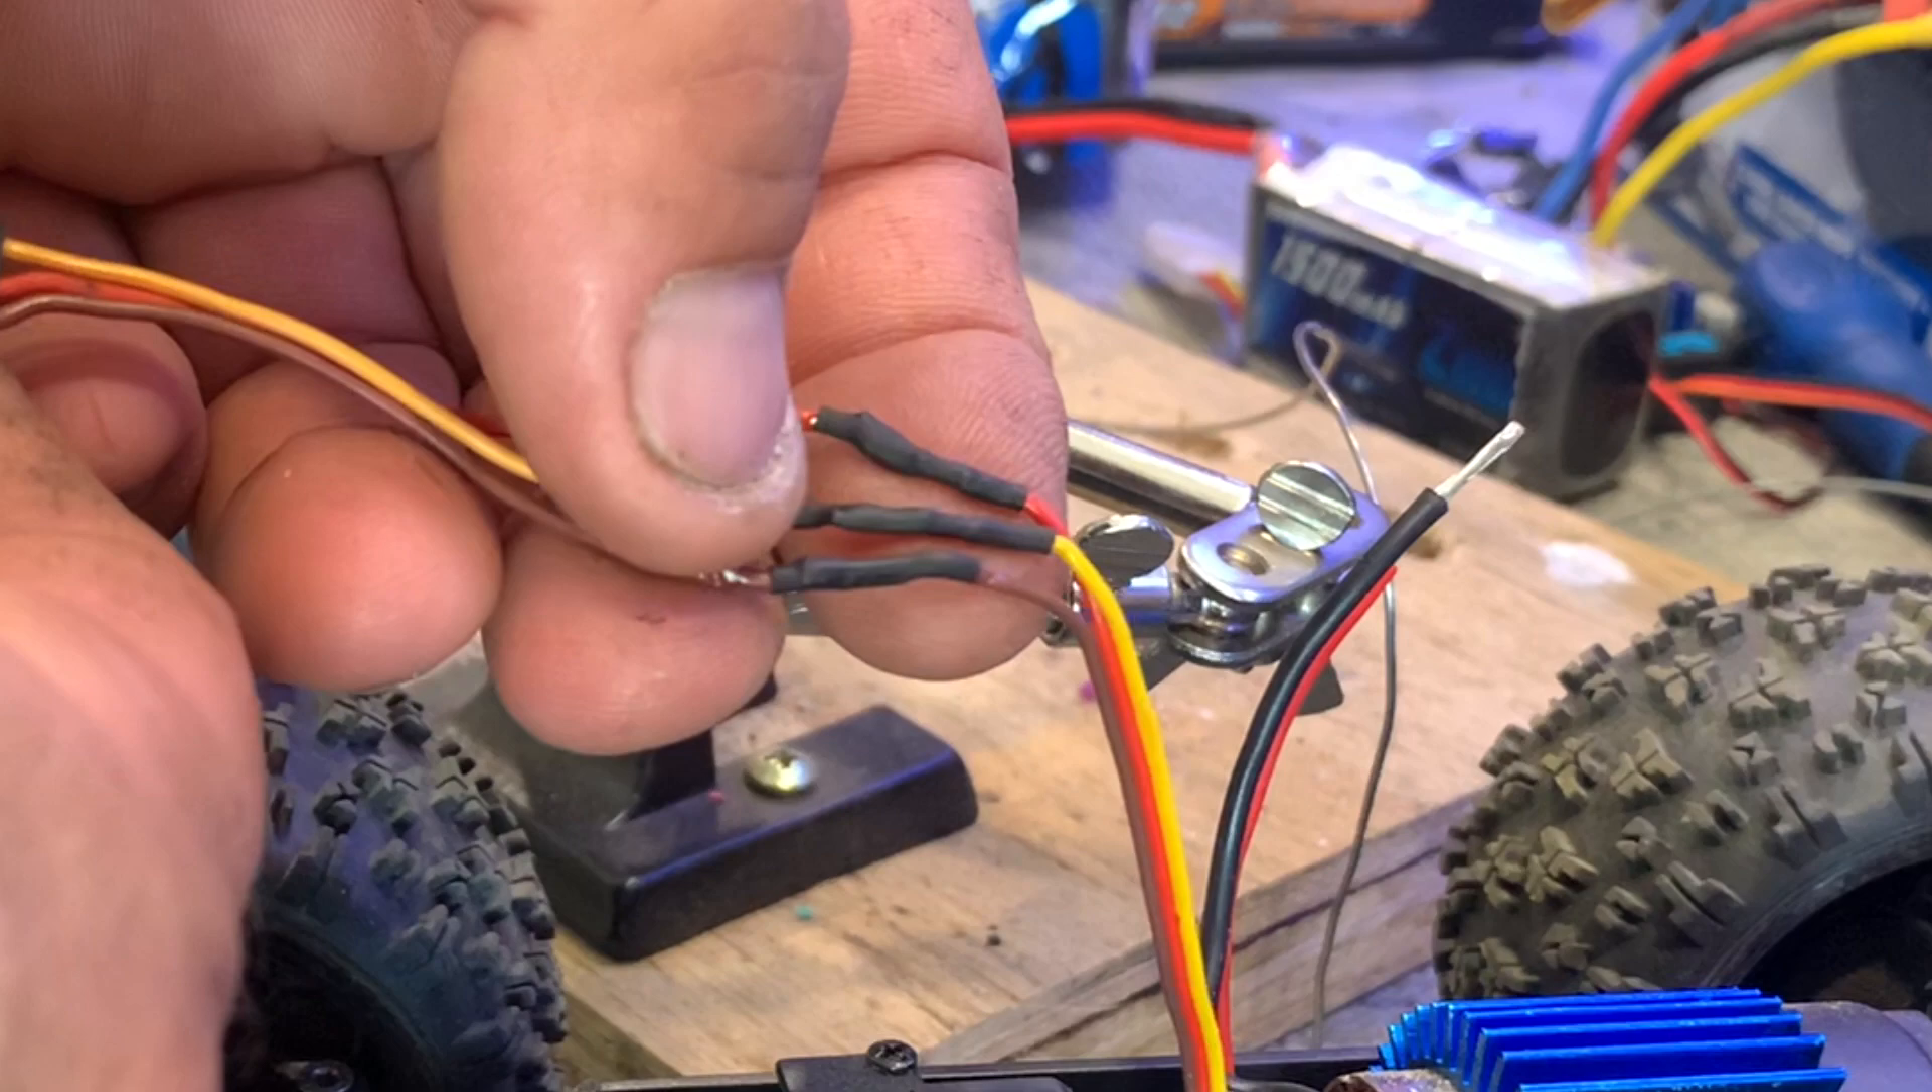So as you can see, I've put all the heat shrink over those three wires there for the steering servo.